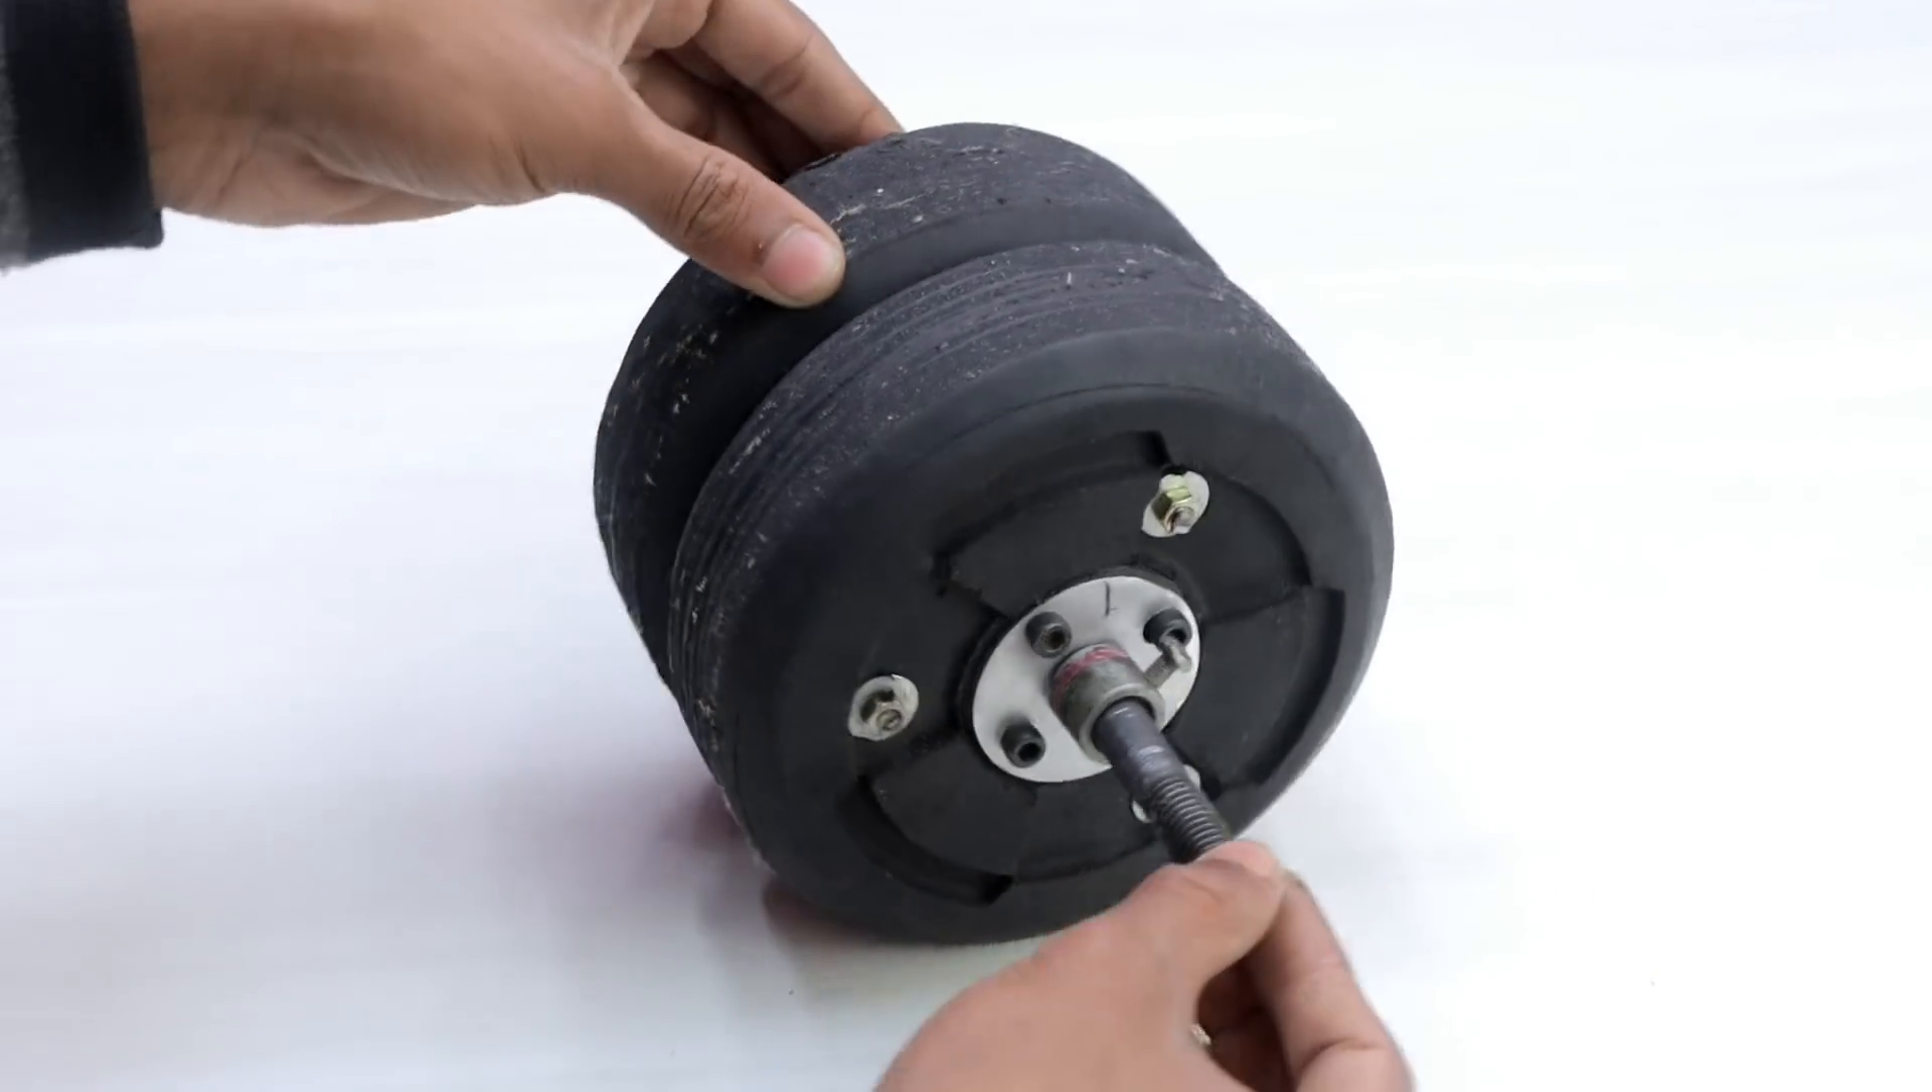मैंने nut bolt की मदद से दोनों wheel को आपस में जोड़ लिया है।